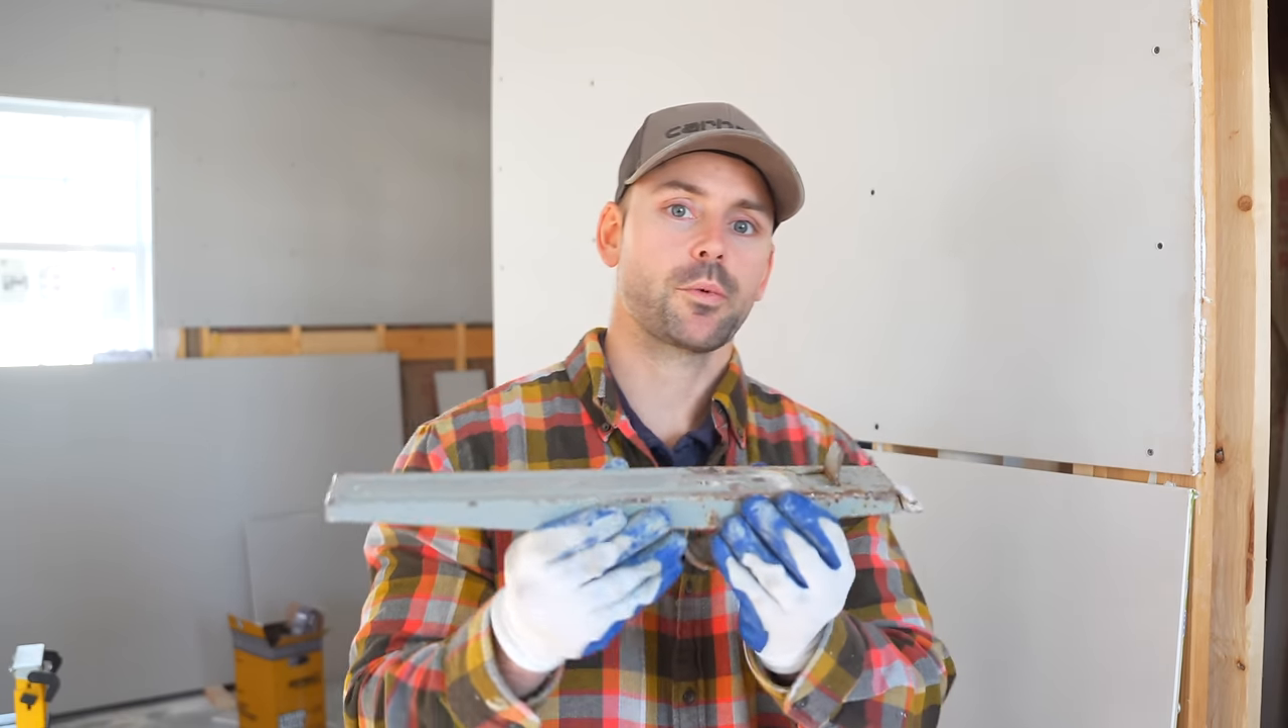As you can see this bottom row there's a gap here.